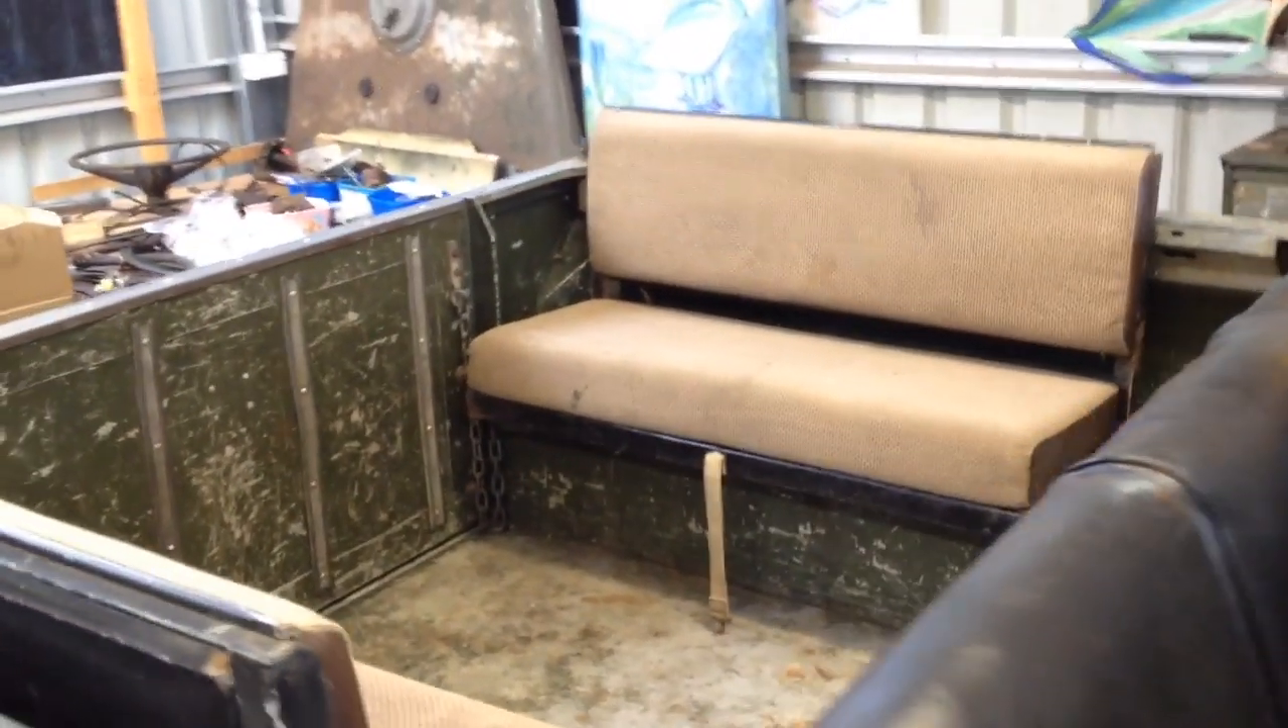The other thing I've done is I've put seats in the back.